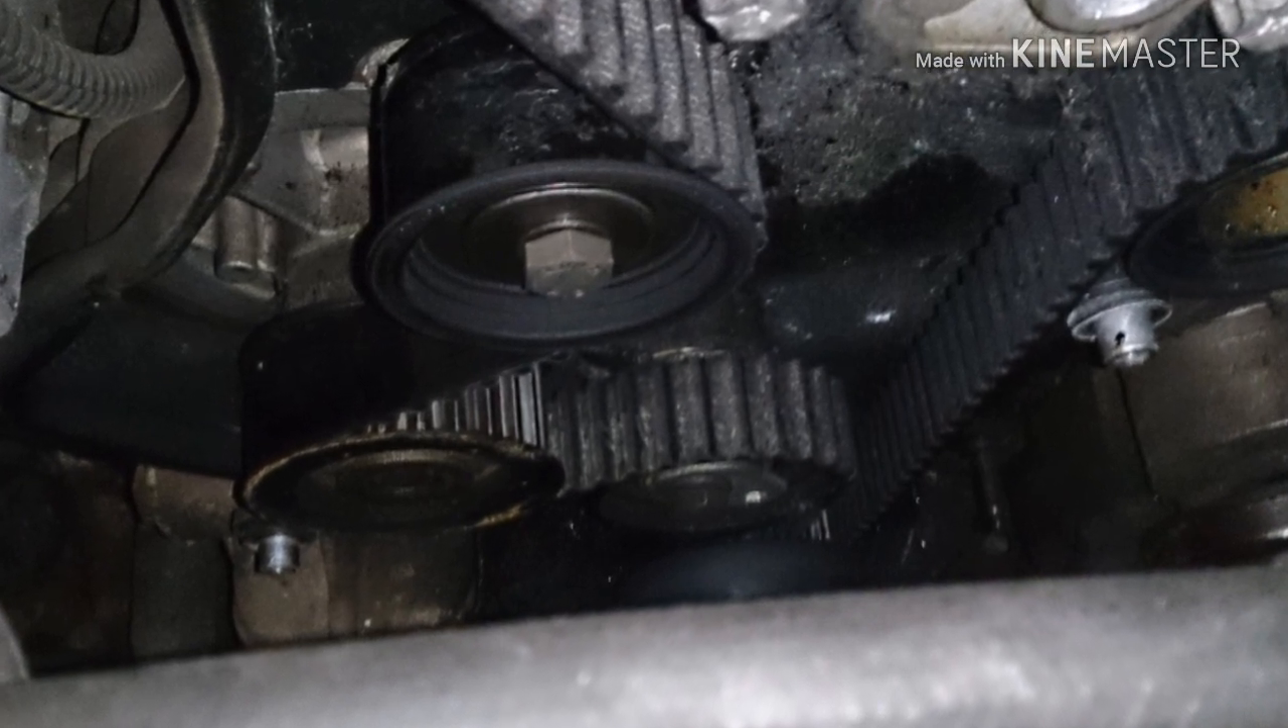So hier ist der riemen noch montiert da sieht man wie das noch aussieht mit dem alten riemen.